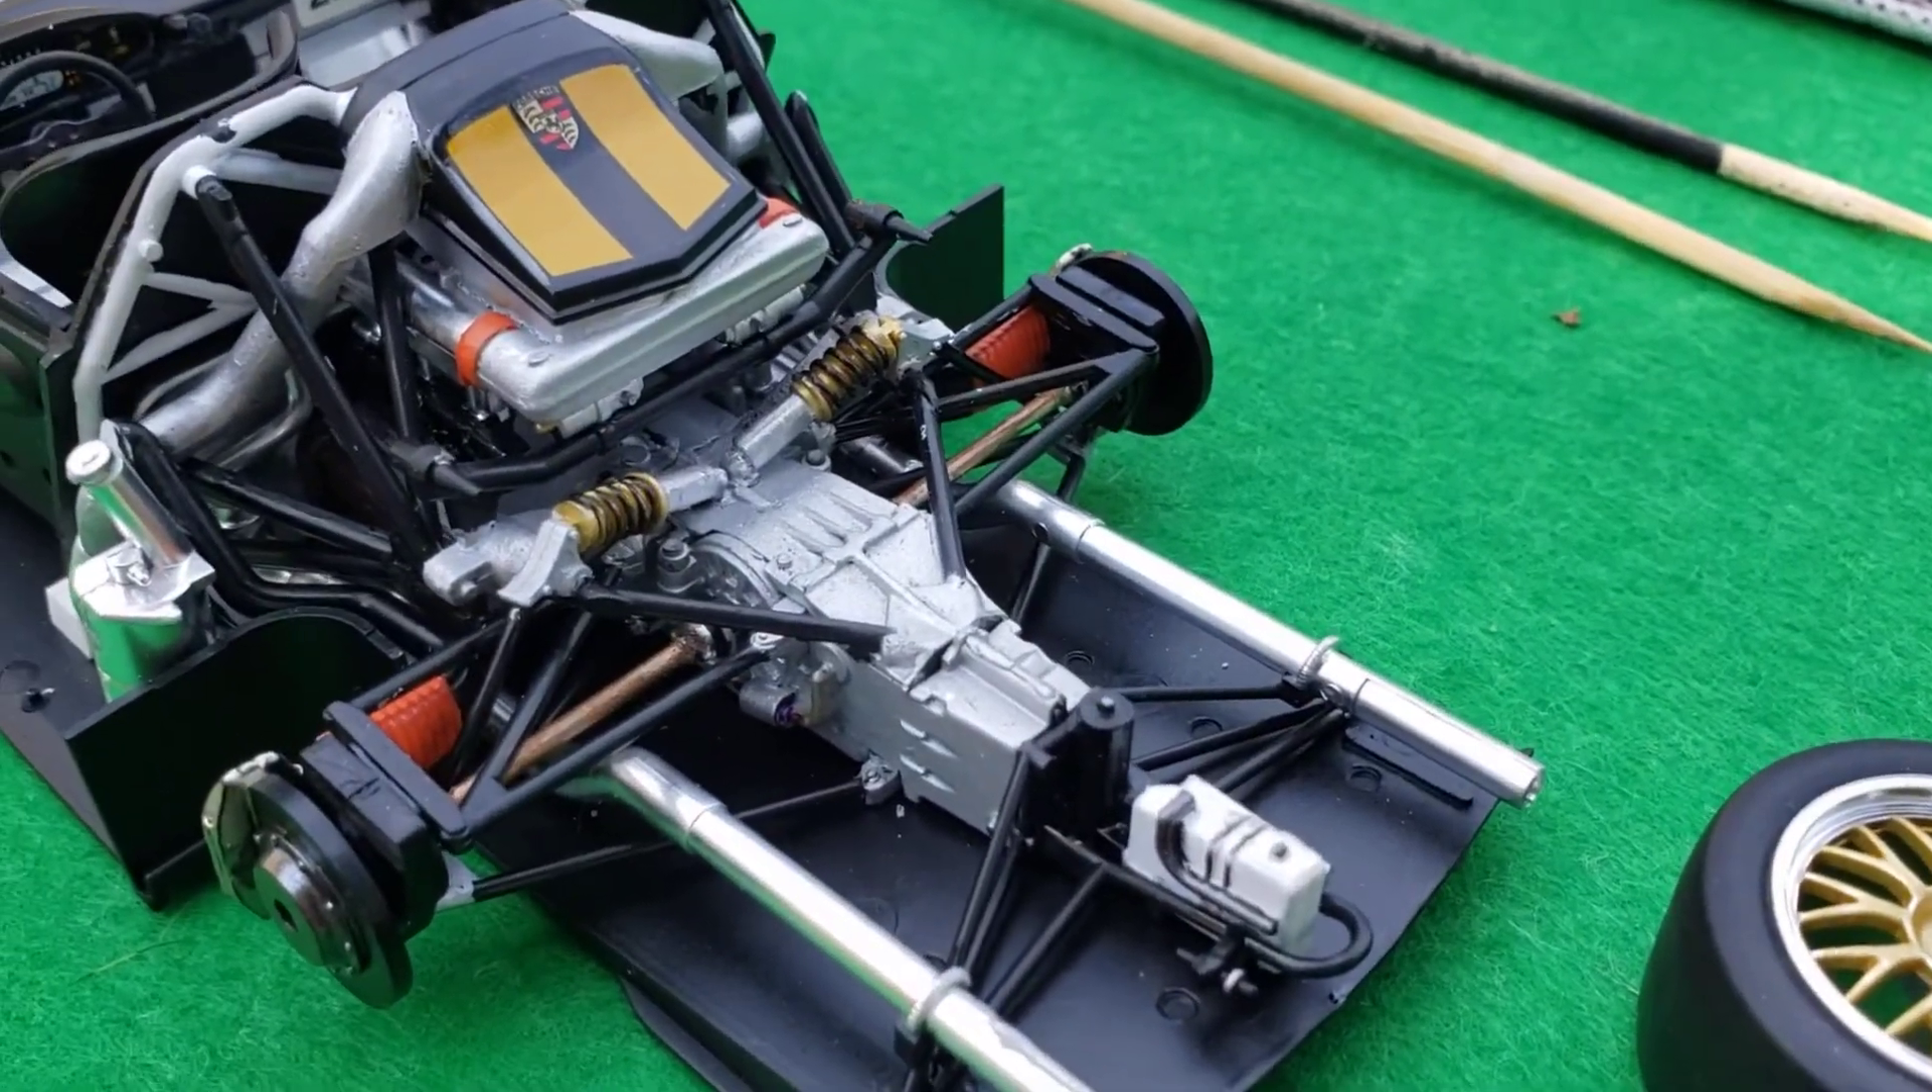We got the engine in.